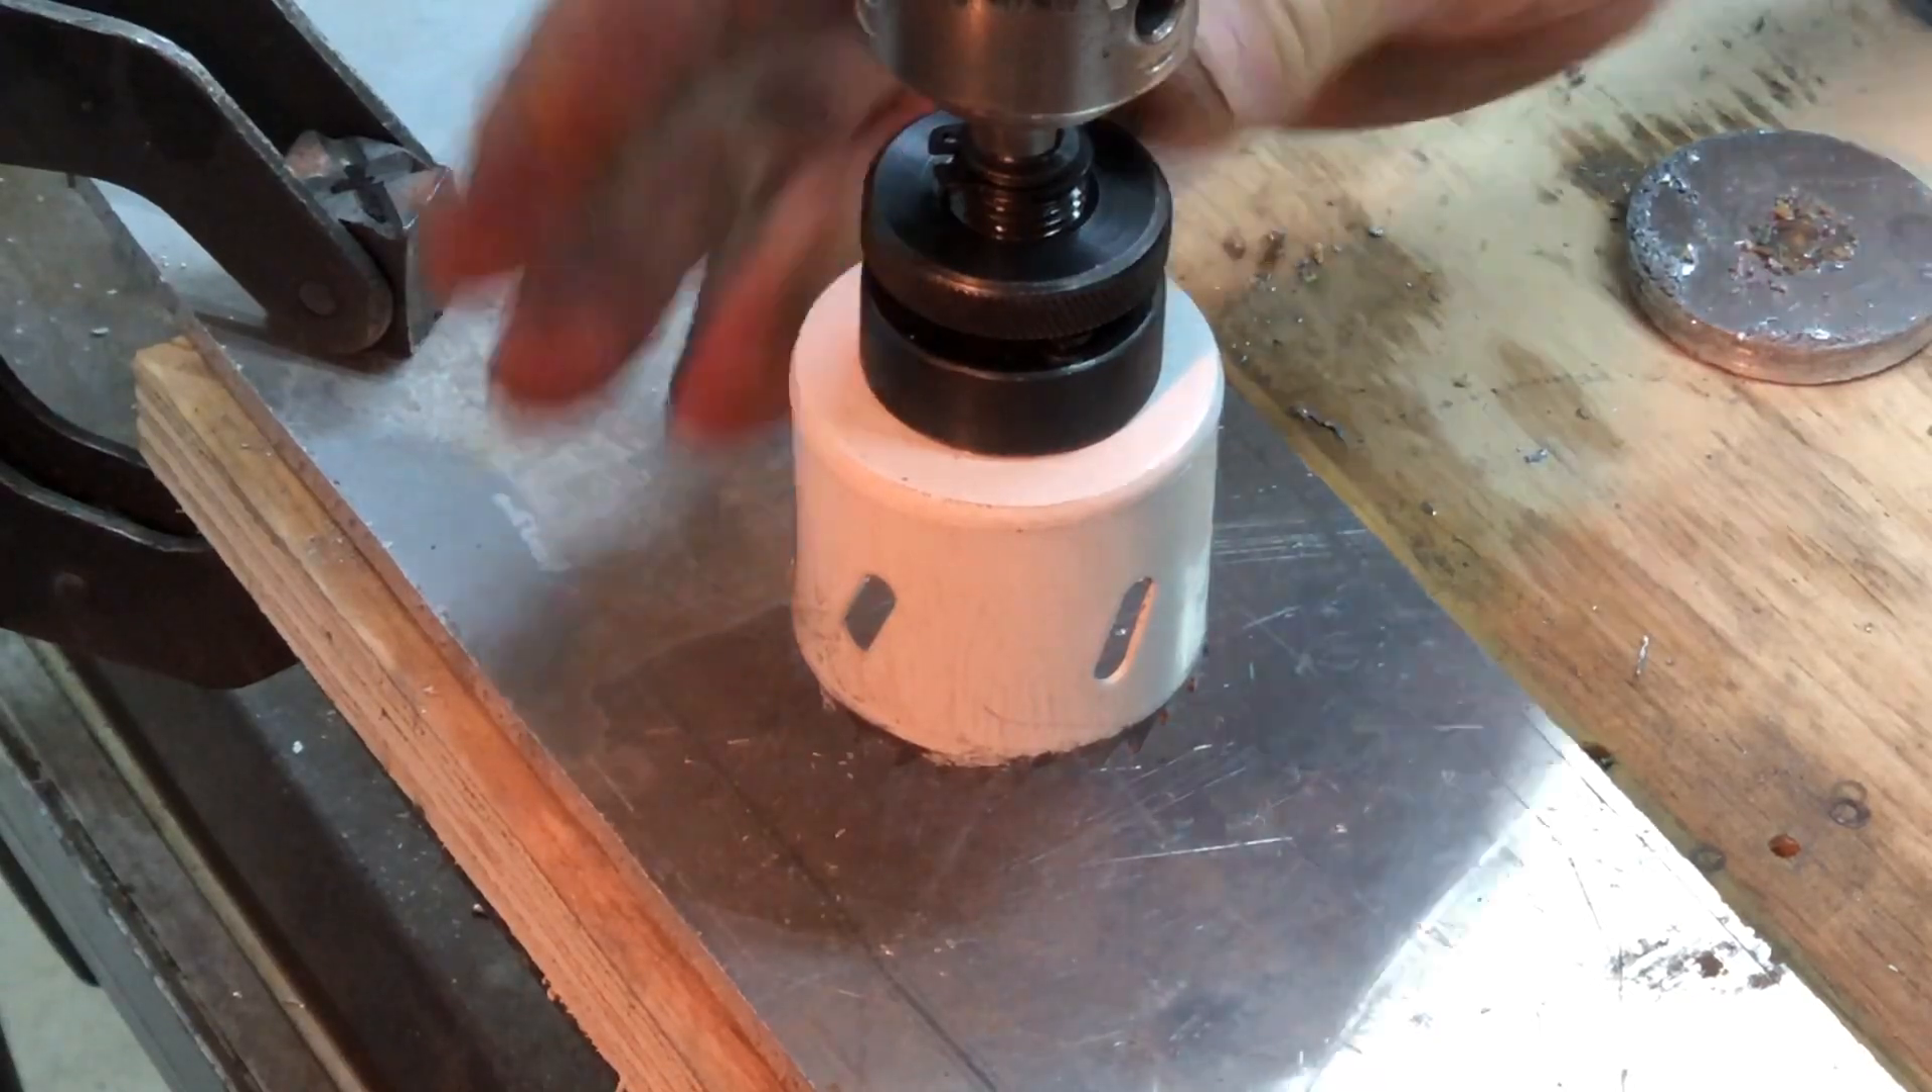All right, I've put the two-inch hole saw in.